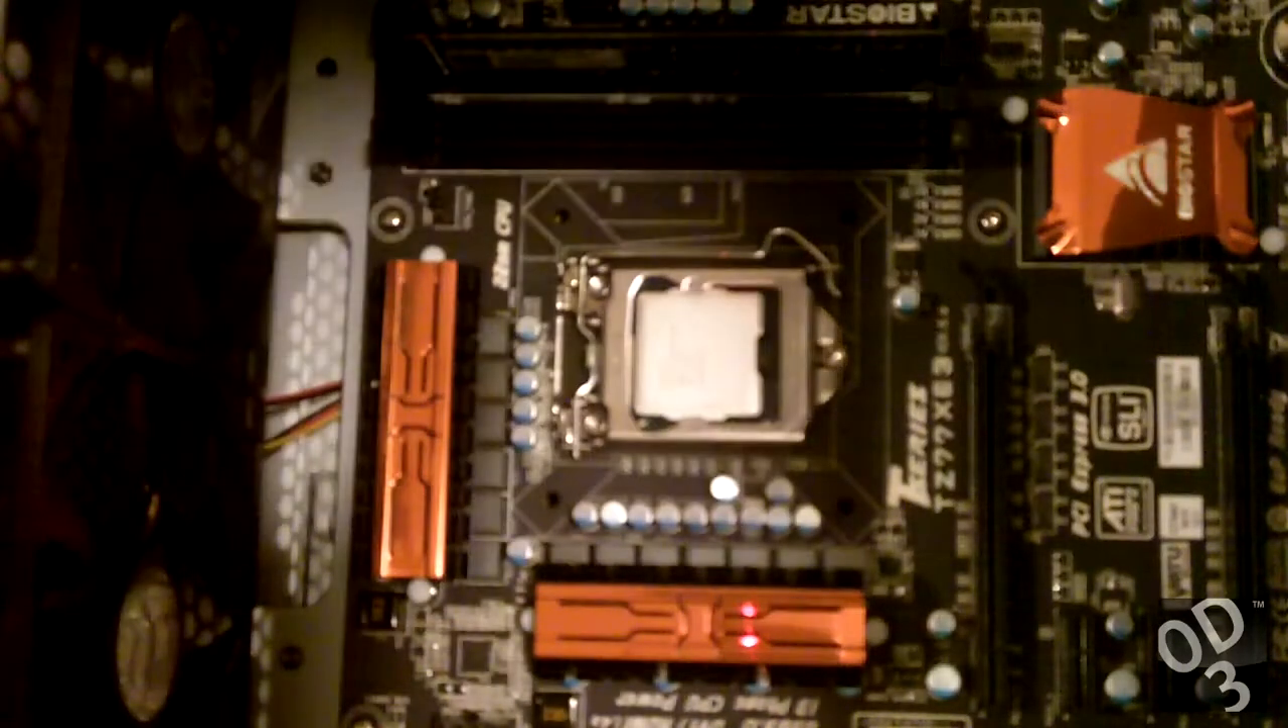Now the cpu is successfully installed onto your motherboard.